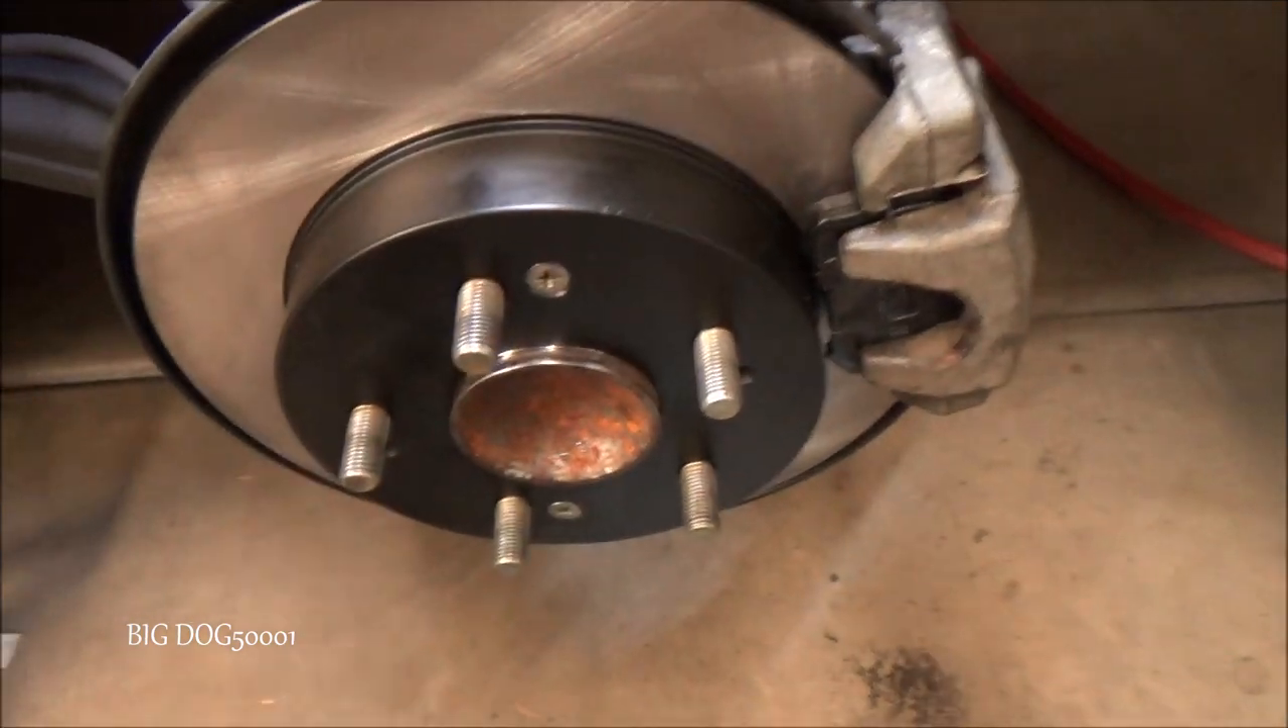We got our screws back in for our rotor.